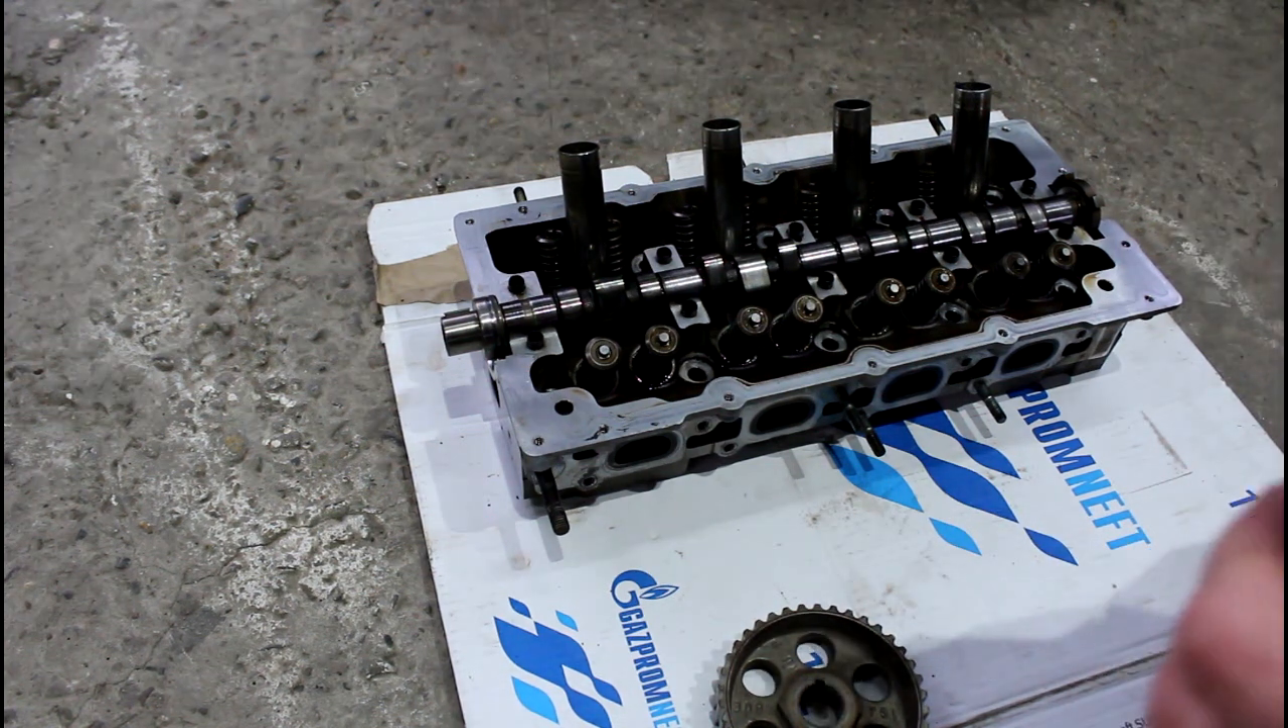Укладываю на место распредвал. Все распредвал на месте.